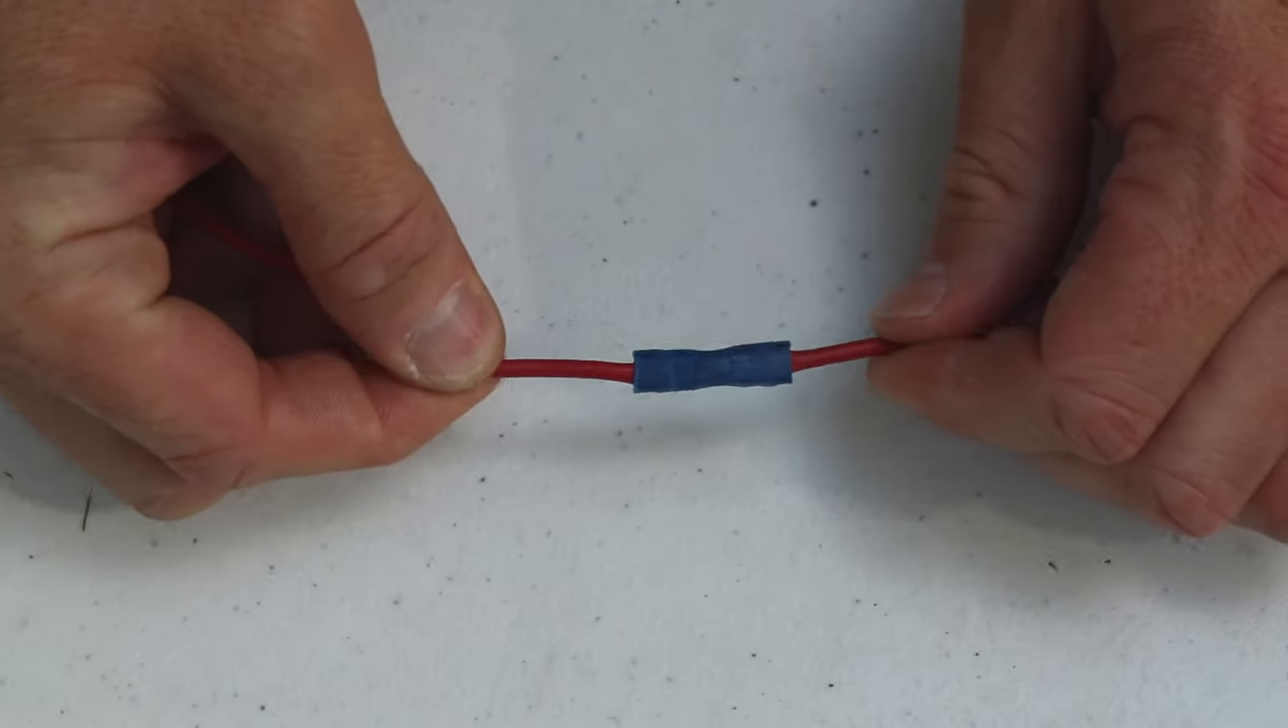So there is your completed butt connector.